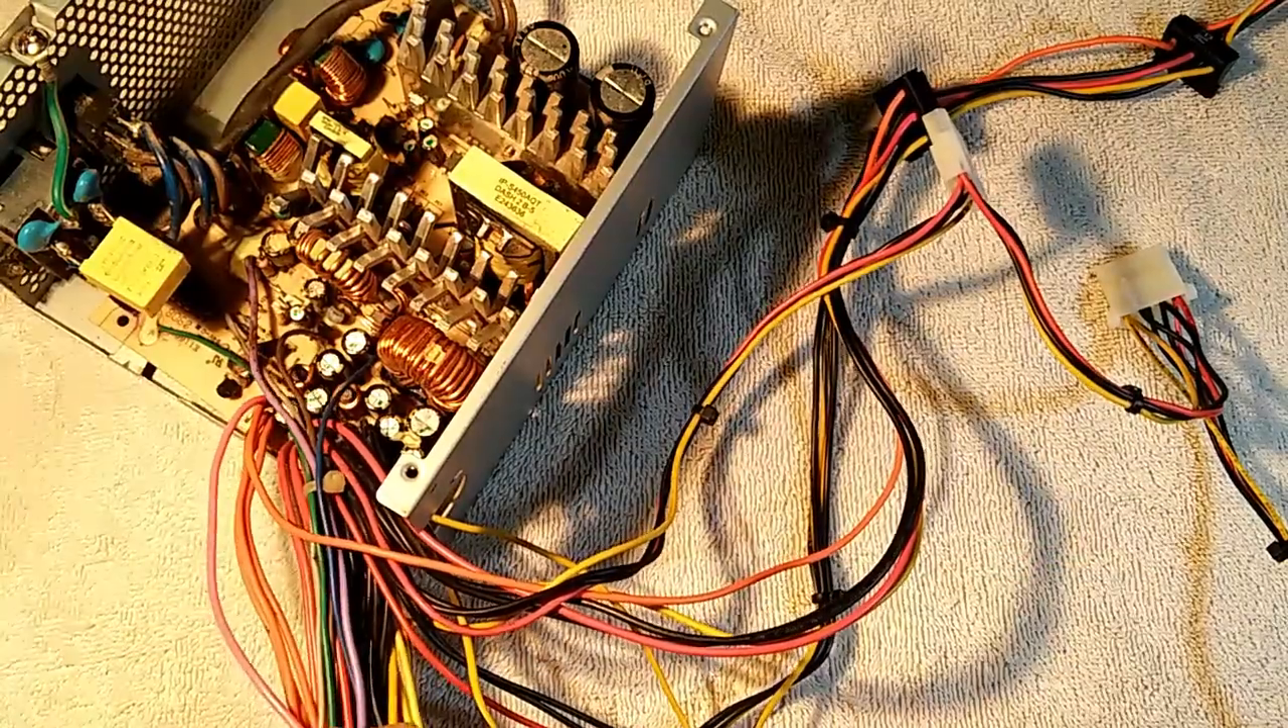We've put the board back into the power supply.